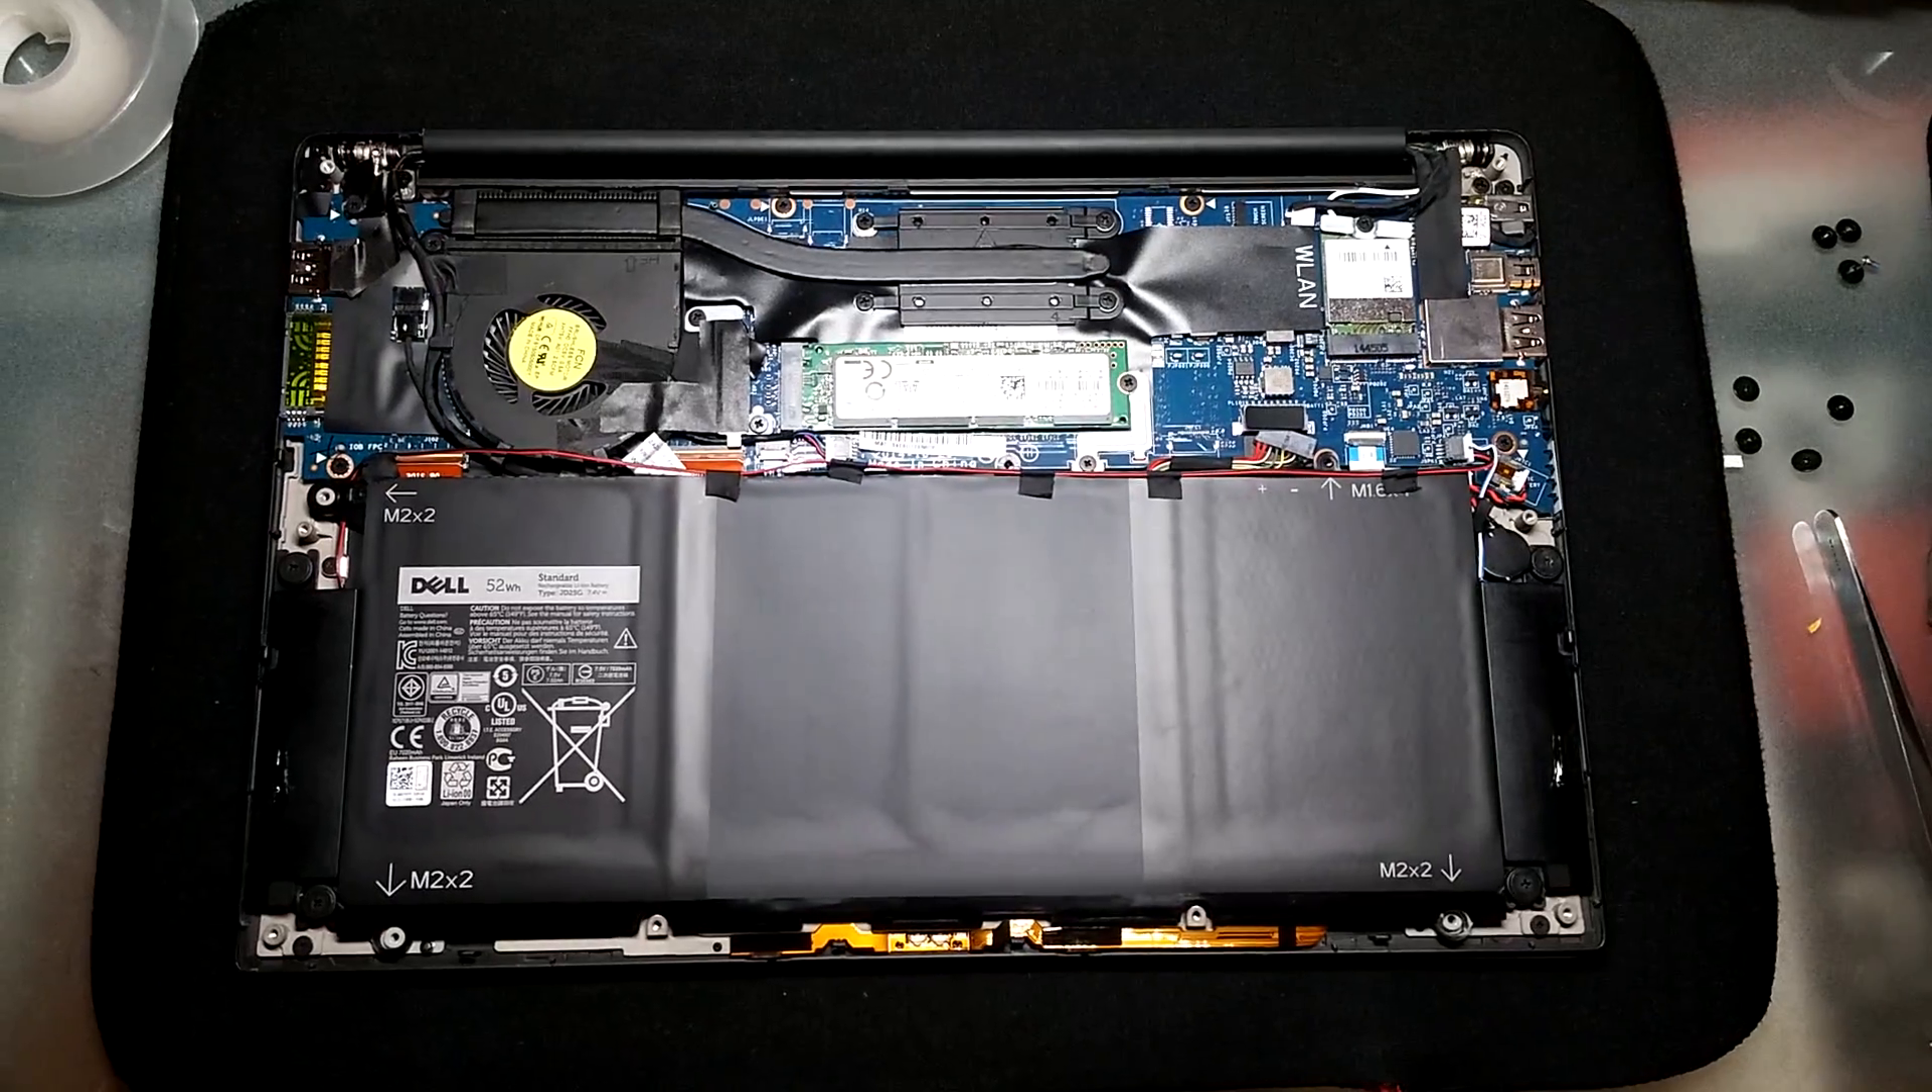And this is how it look like after the lid is removed.